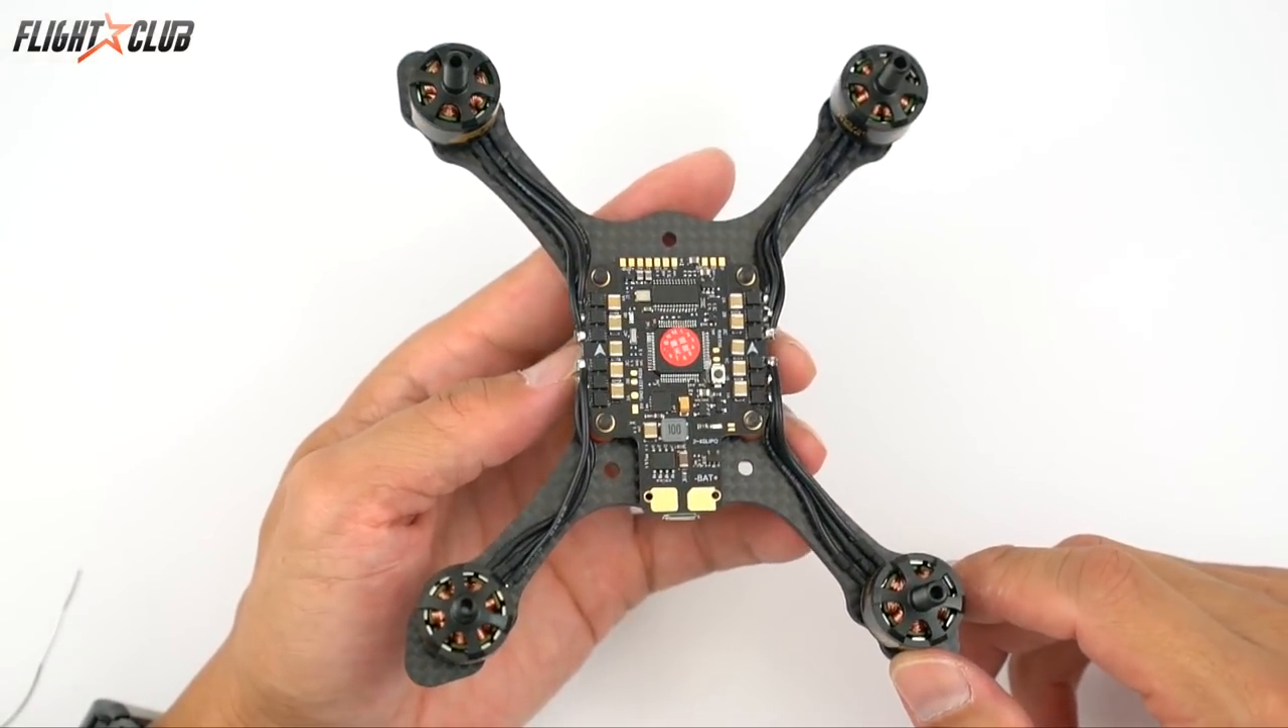So this is what it should look like once you have your motors mounted.